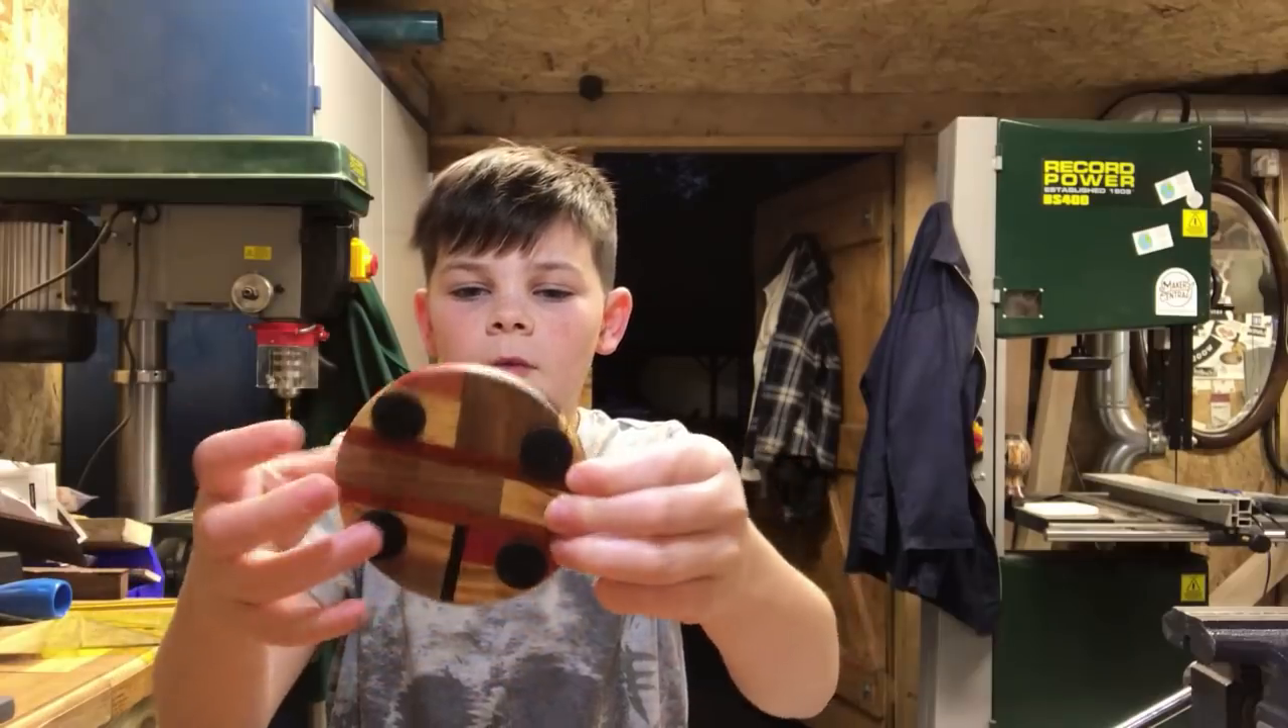I've stuck the little pads on the bottom of the coaster.